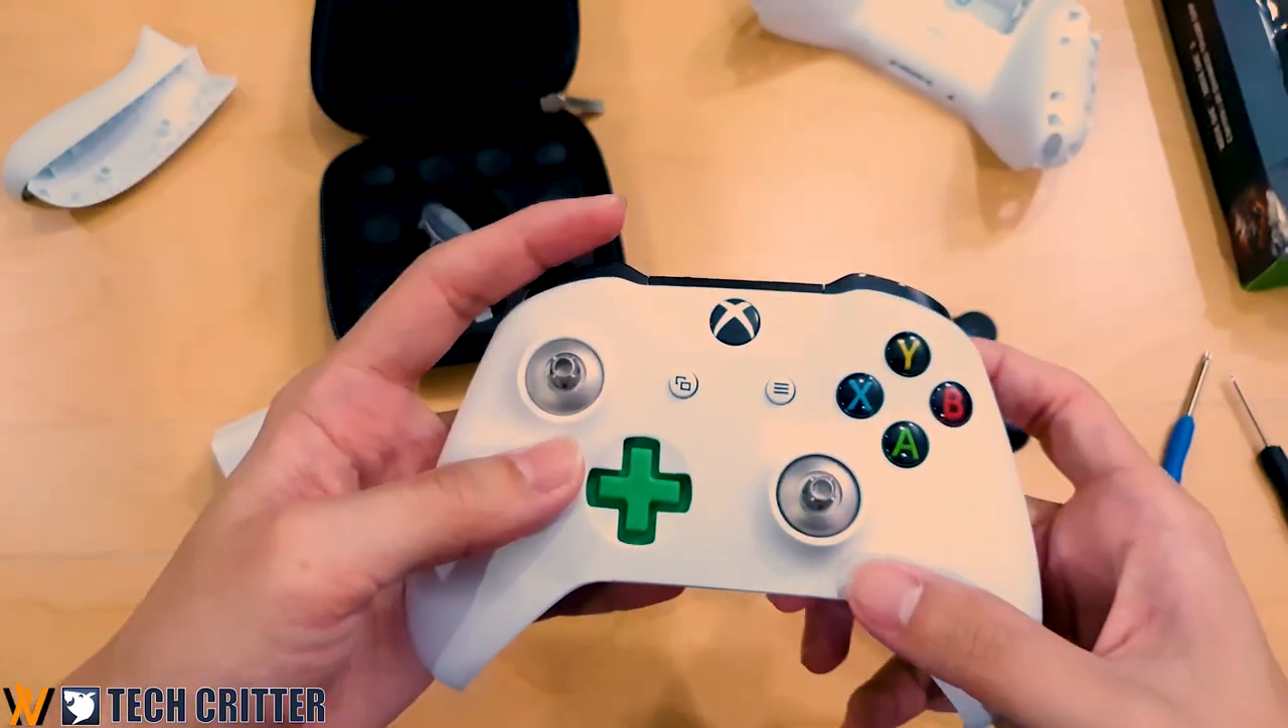And there you go the D-pad is in place.